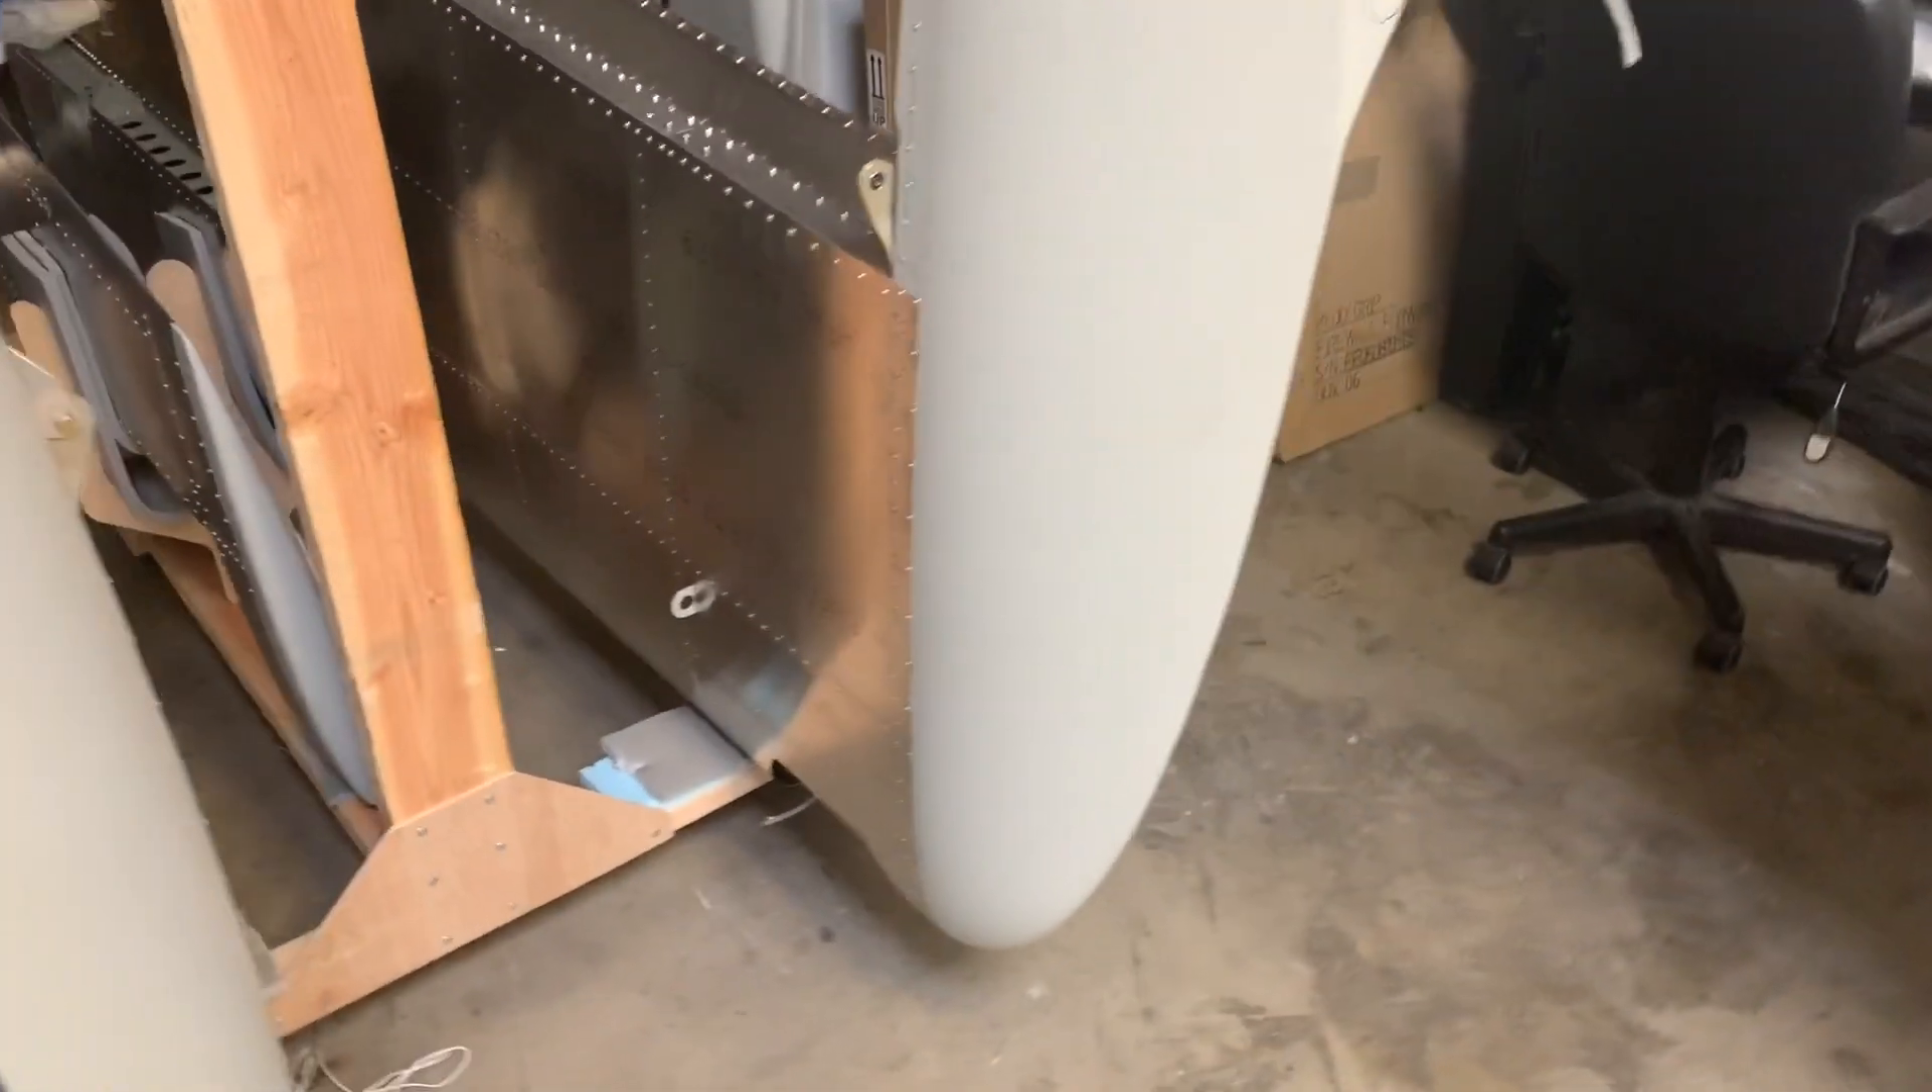So I got the wingtips attached and they're fairly straightforward.